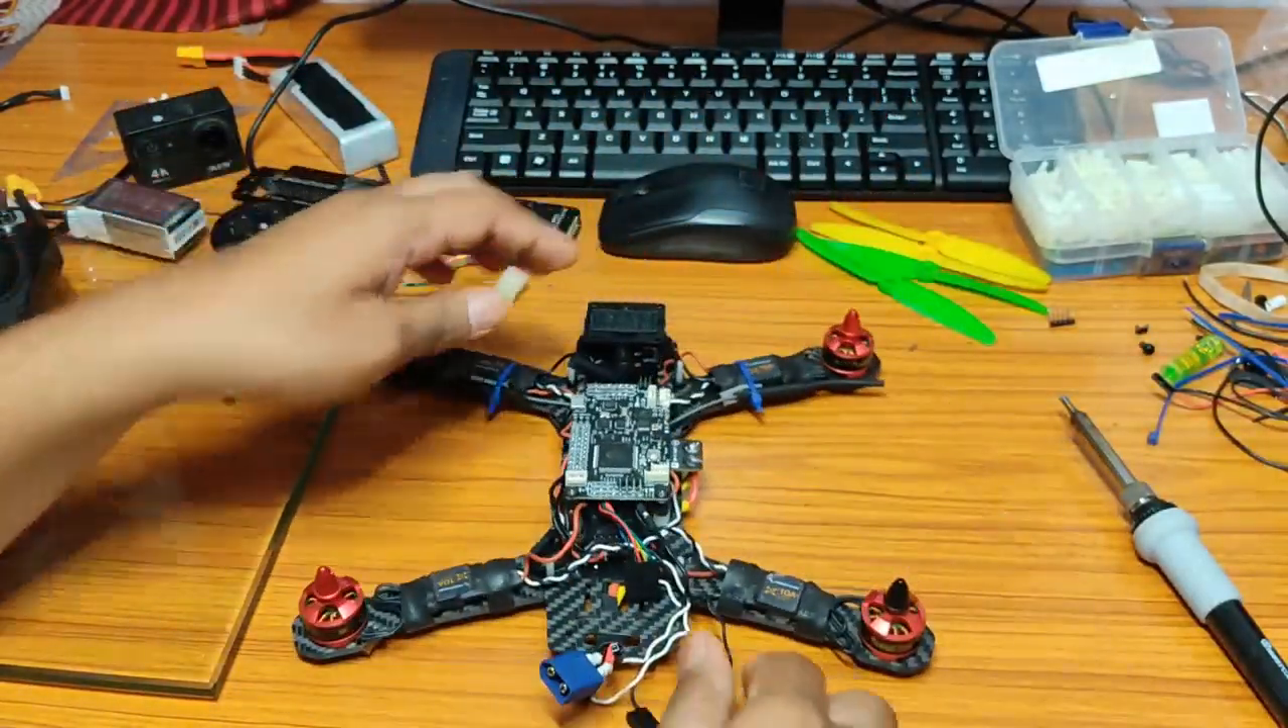Now the flight controller is attached.